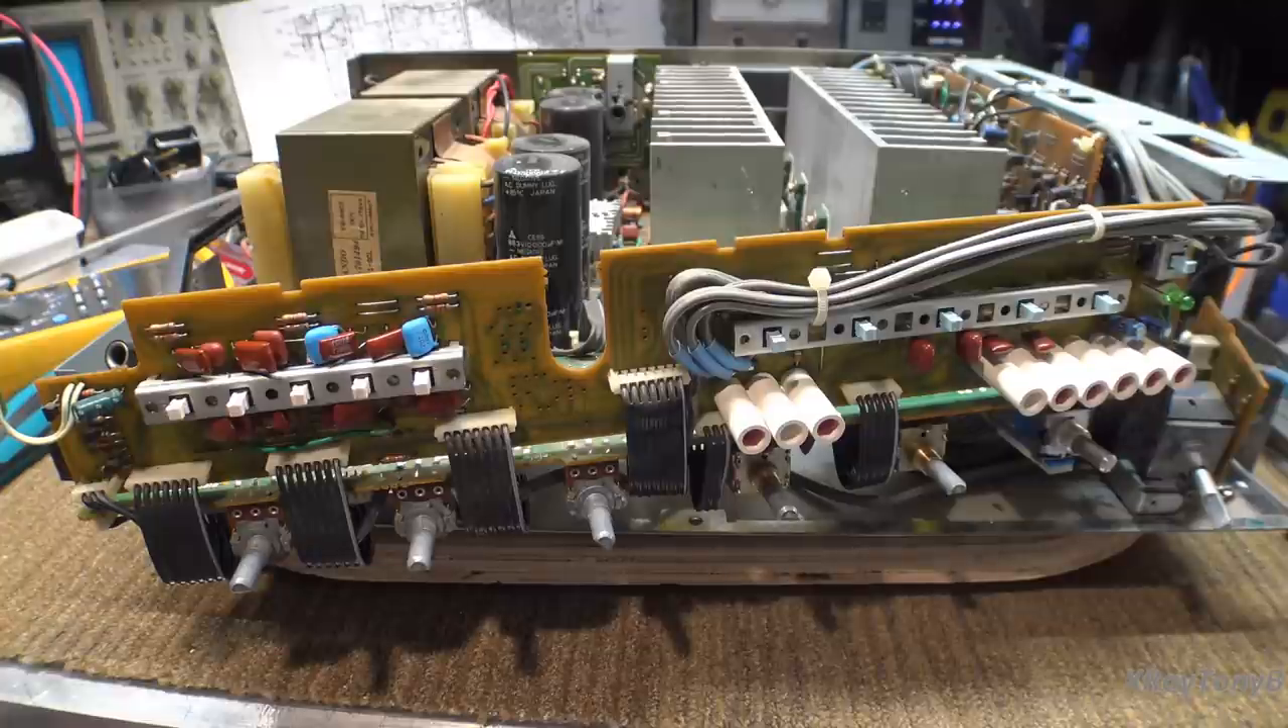Now to get this out the way i did it was i took the front face or the front plate off.